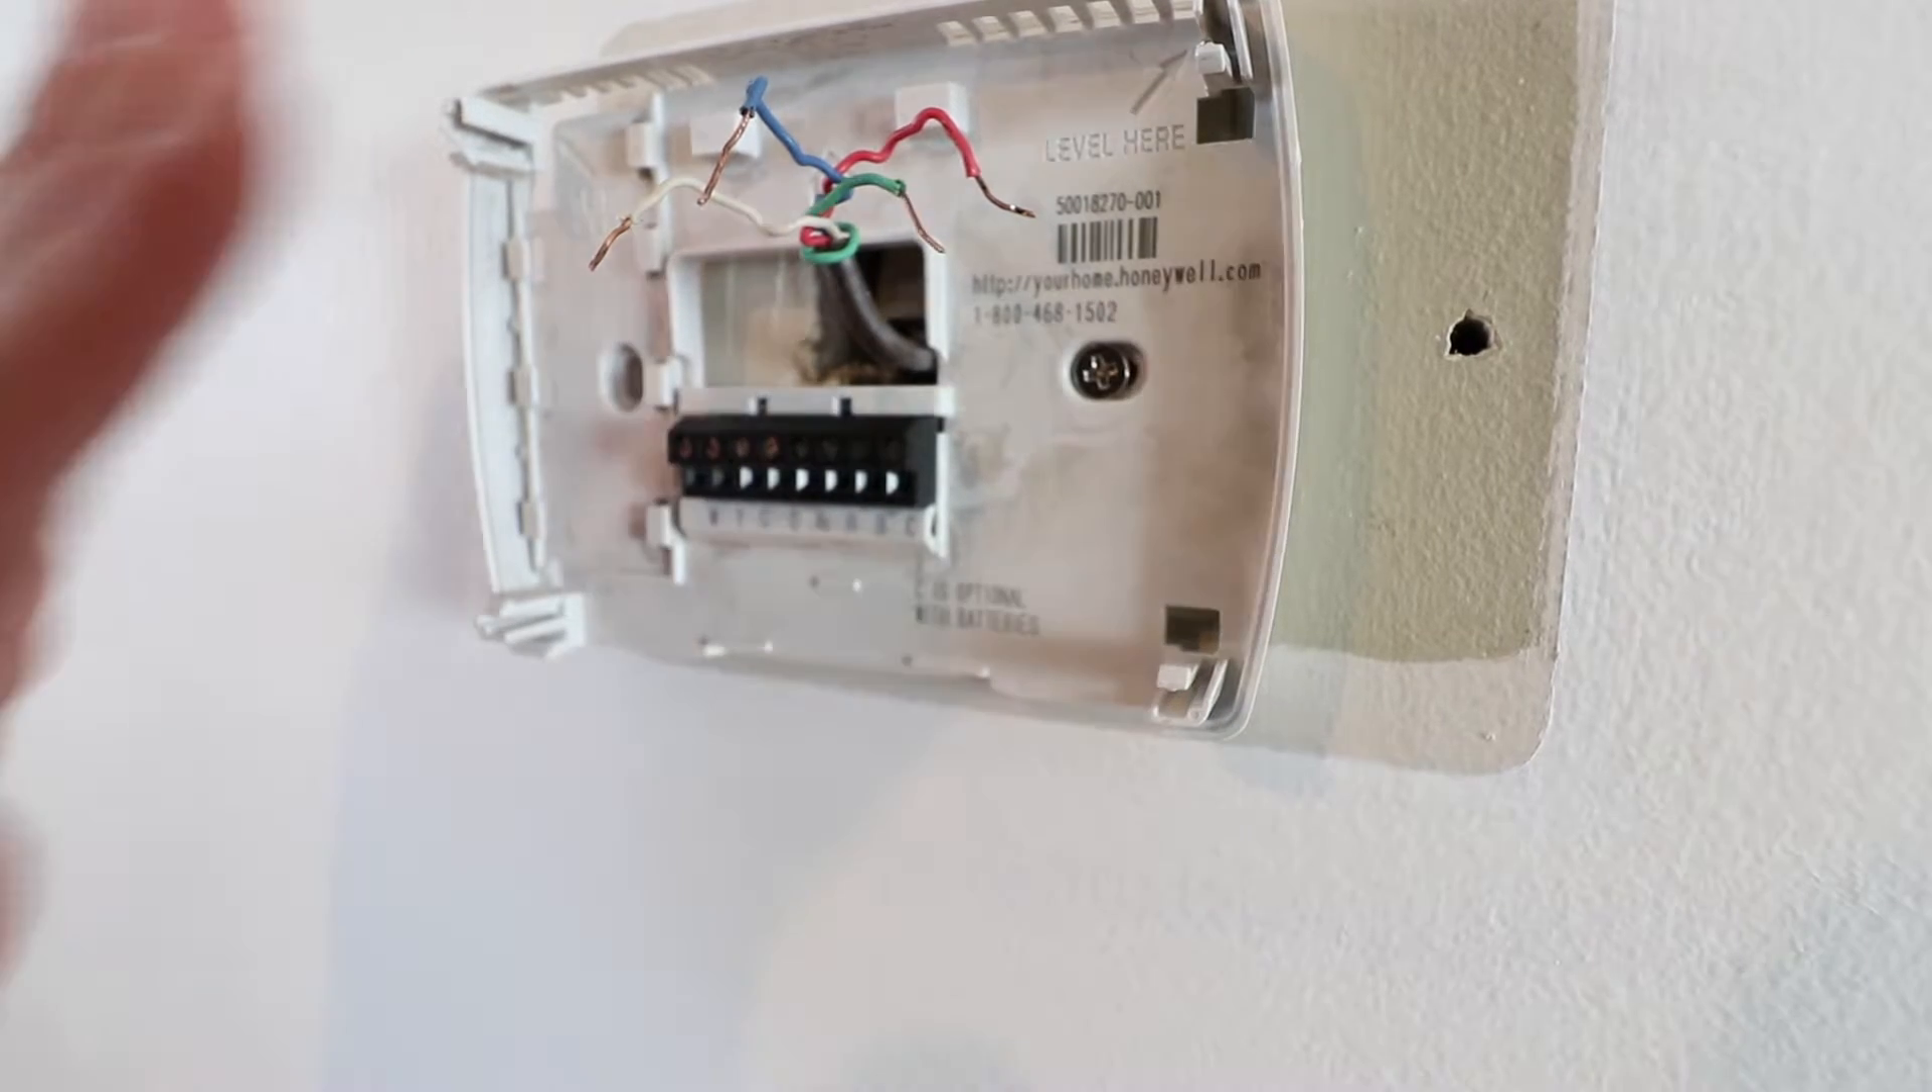All right we have all the wires removed from the existing thermostat now we just need to remove it from the wall with these screws that hold it onto the wall.